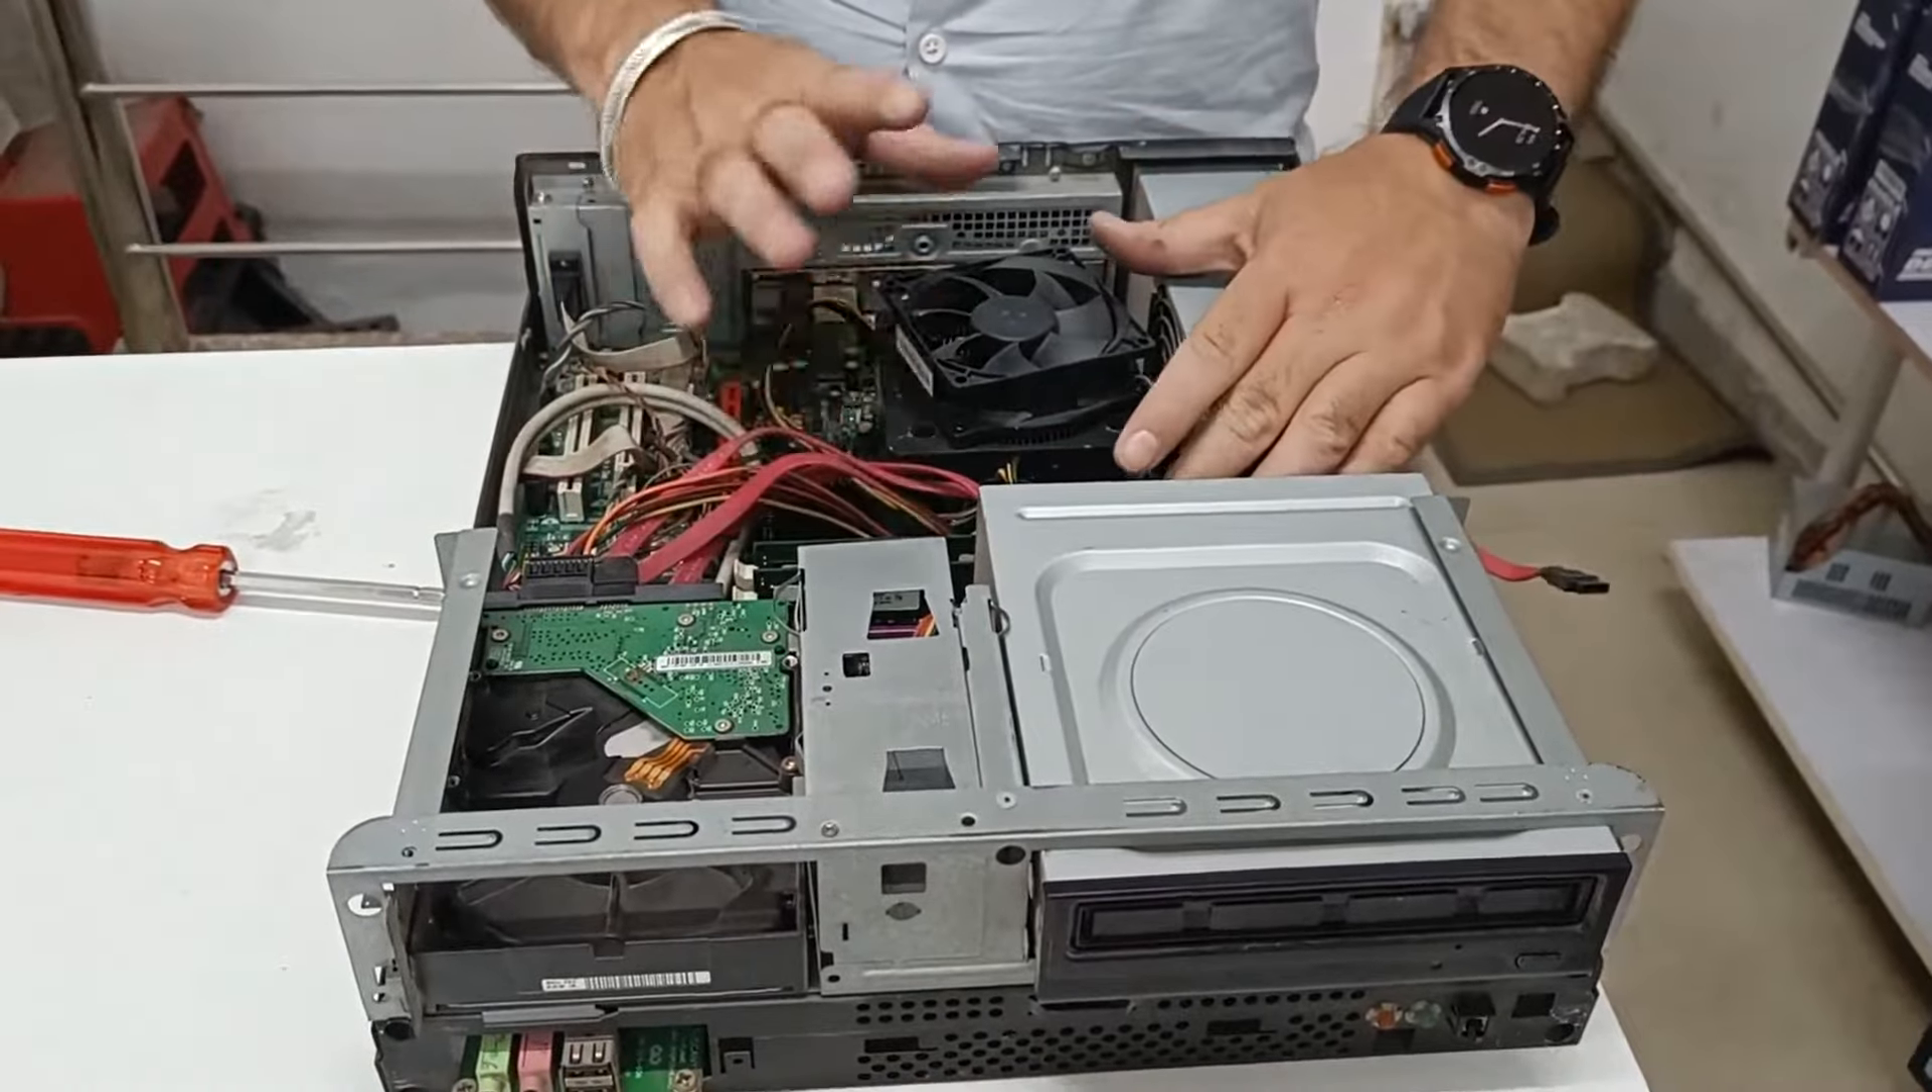यह लग चुका है हमारा फैन।